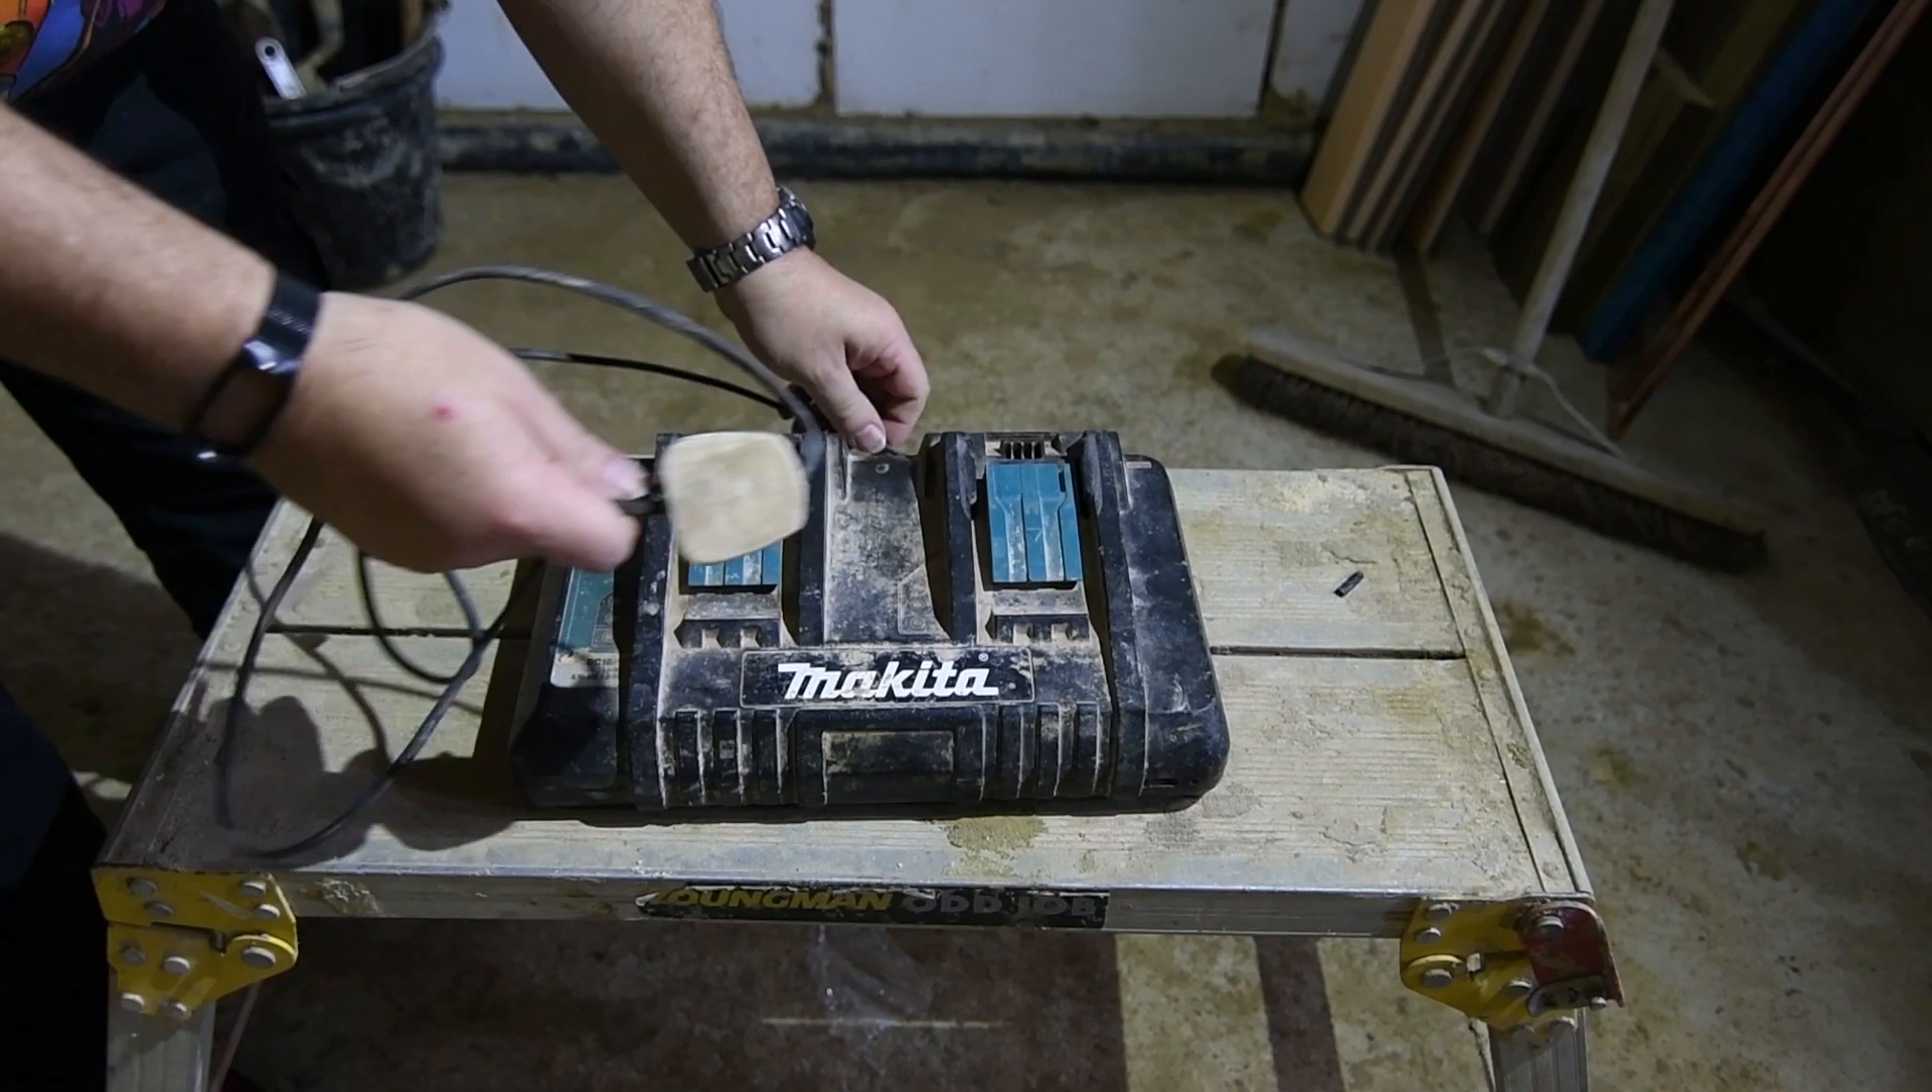Let me show you. This is the mains cable and it's not connected.